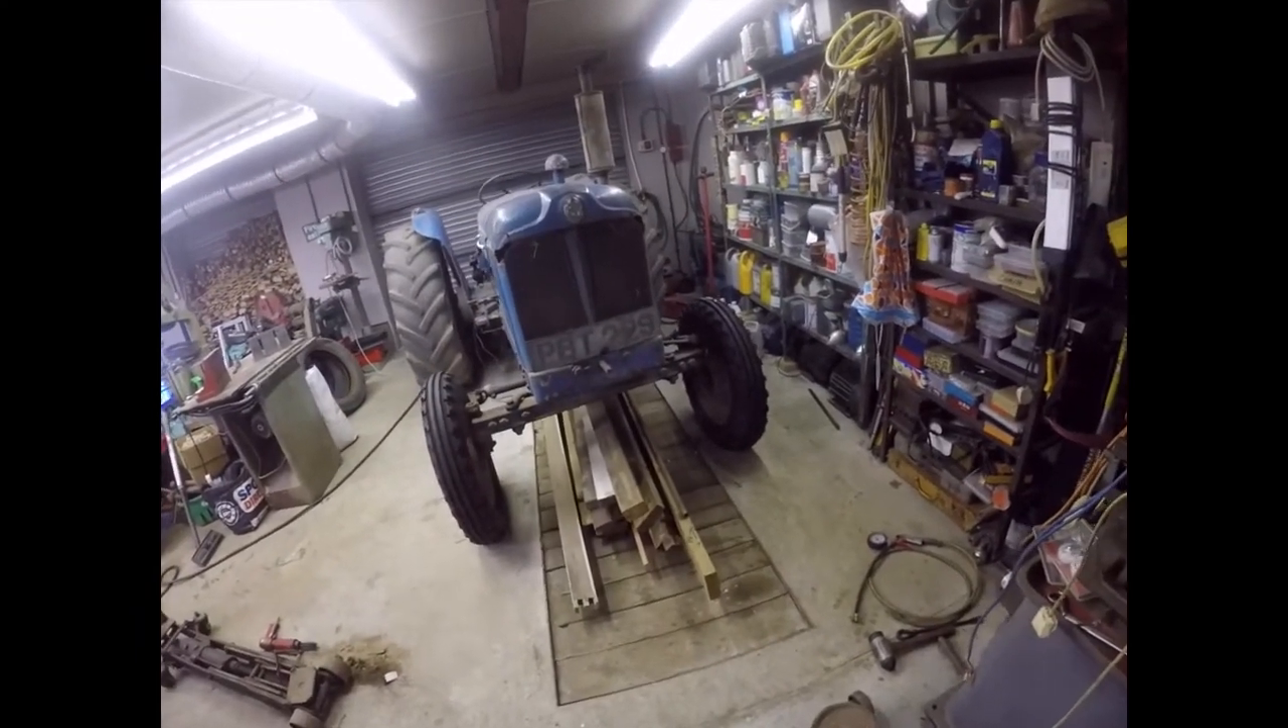Tractor sat on new tyres. Doesn't that look good?